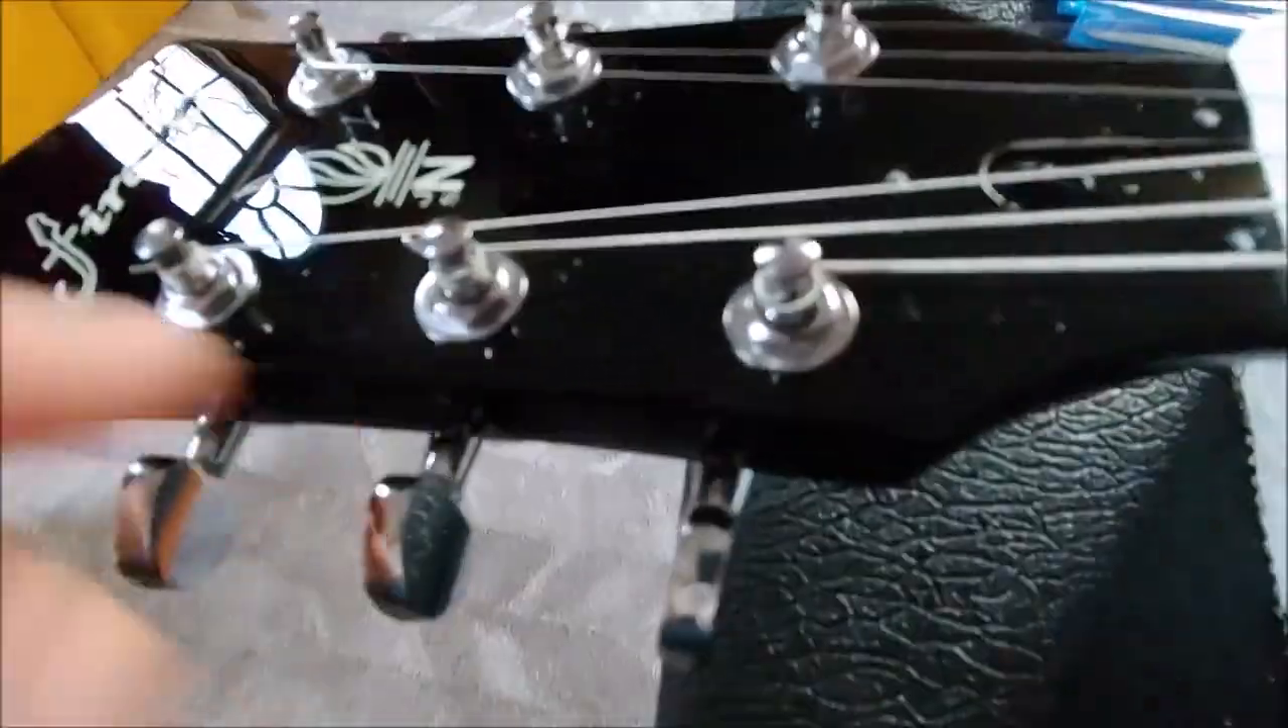Now, the strings are on. This is how they look wrapped around the post. So, you can see that.